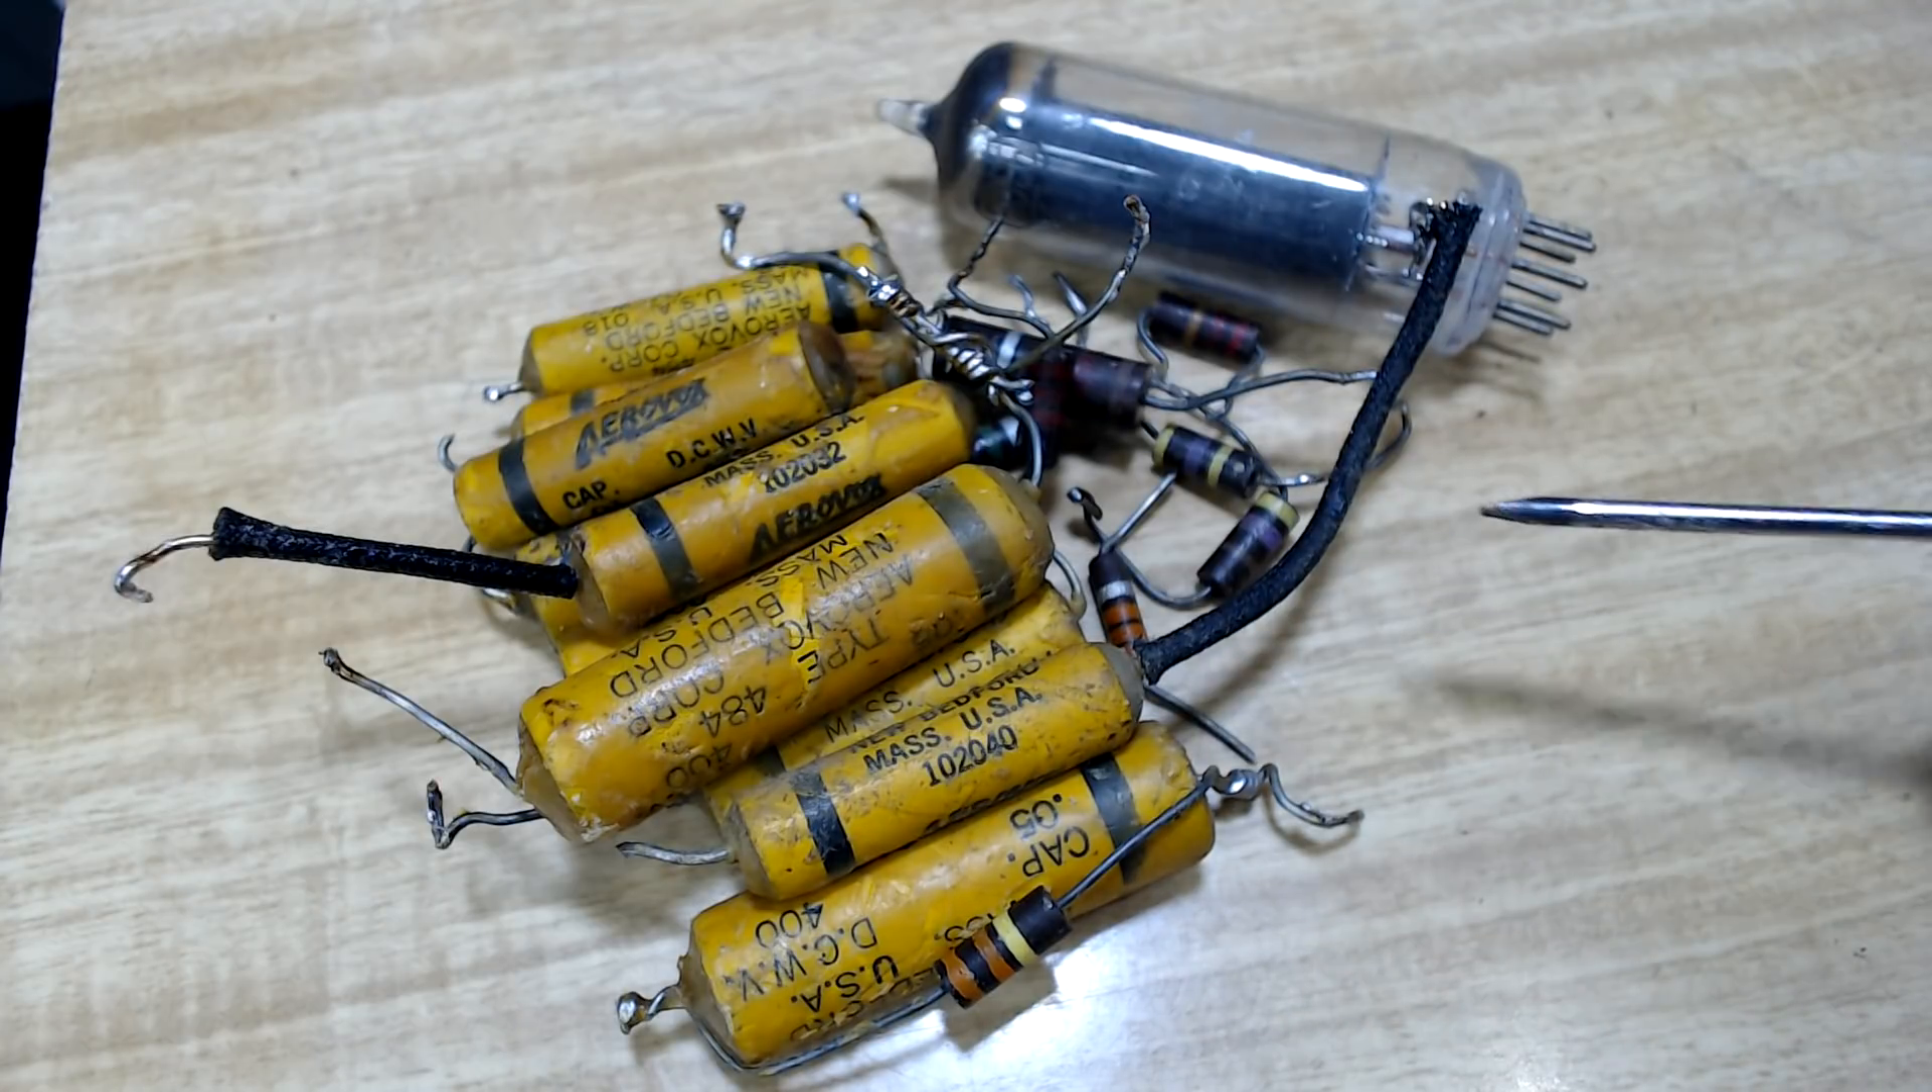Here's the casualty list for this radio. So quite a bit of stuff came out and quite a number of resistors as well.